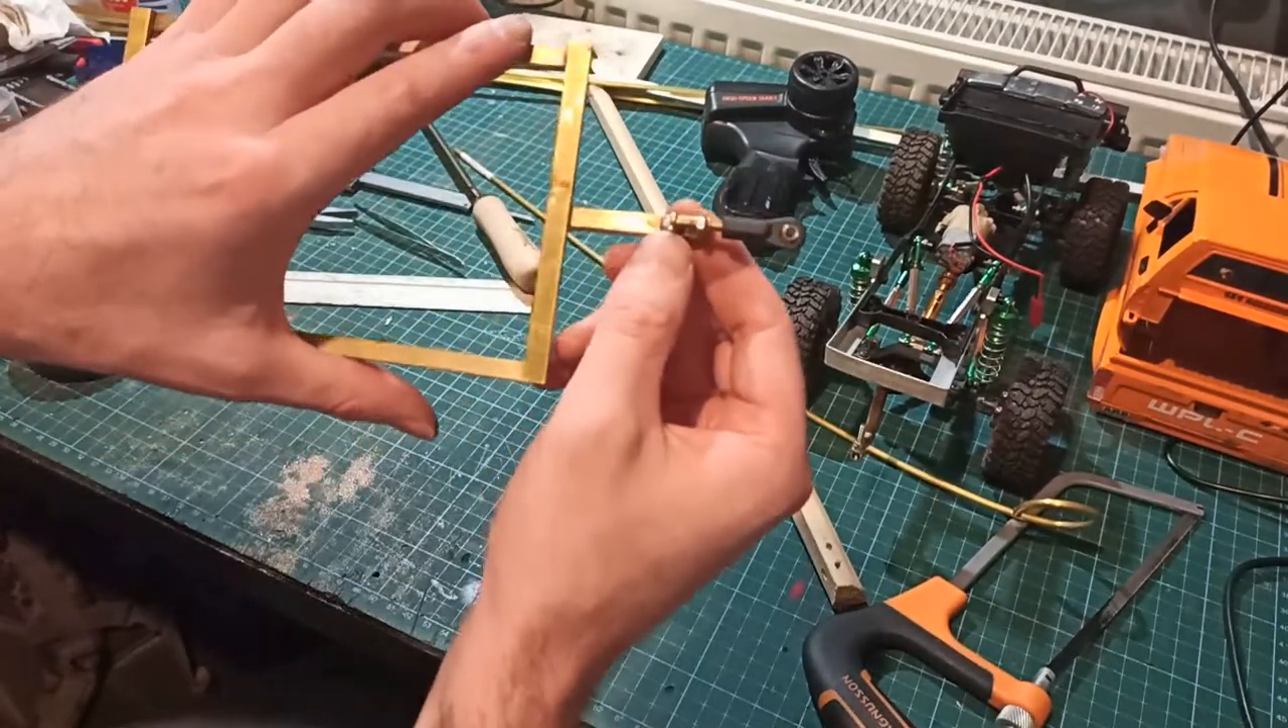I've taken some U -section and some flat bar and I've soldered them in a square section with an additional bar coming off the front using a brass screw and a brass nut to create a threaded section.